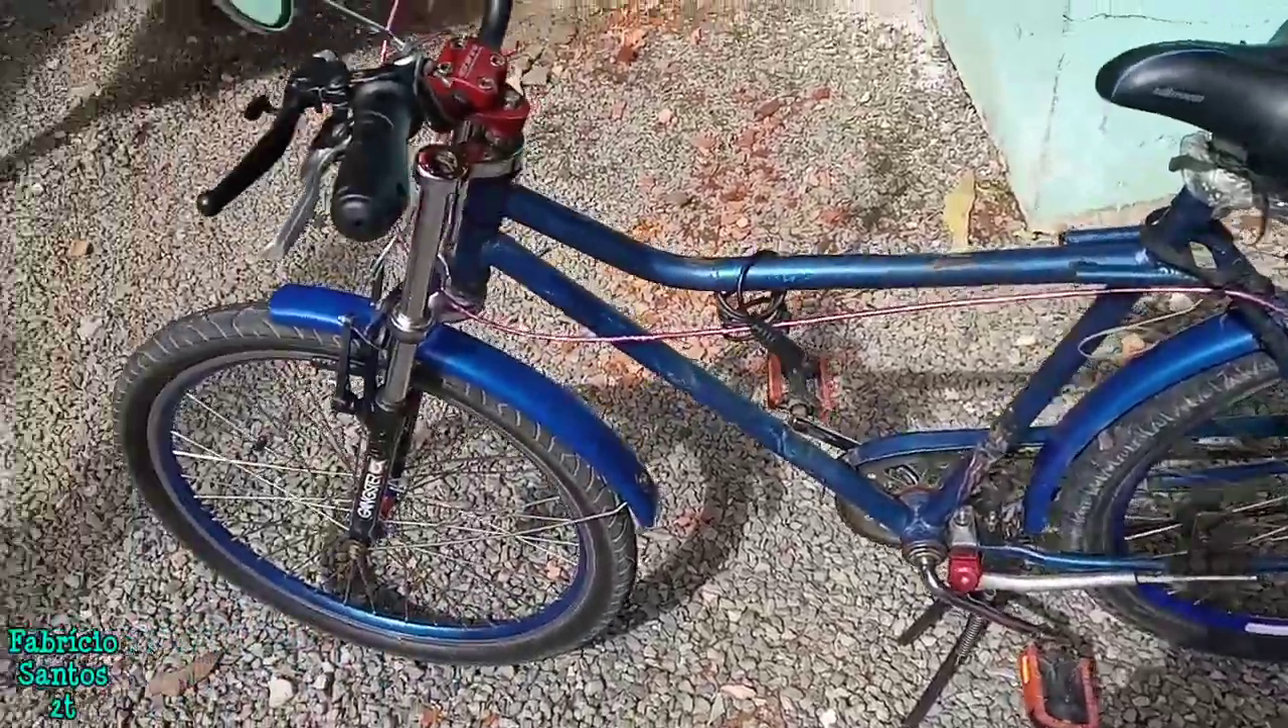E por enquanto a bike está sem motor.